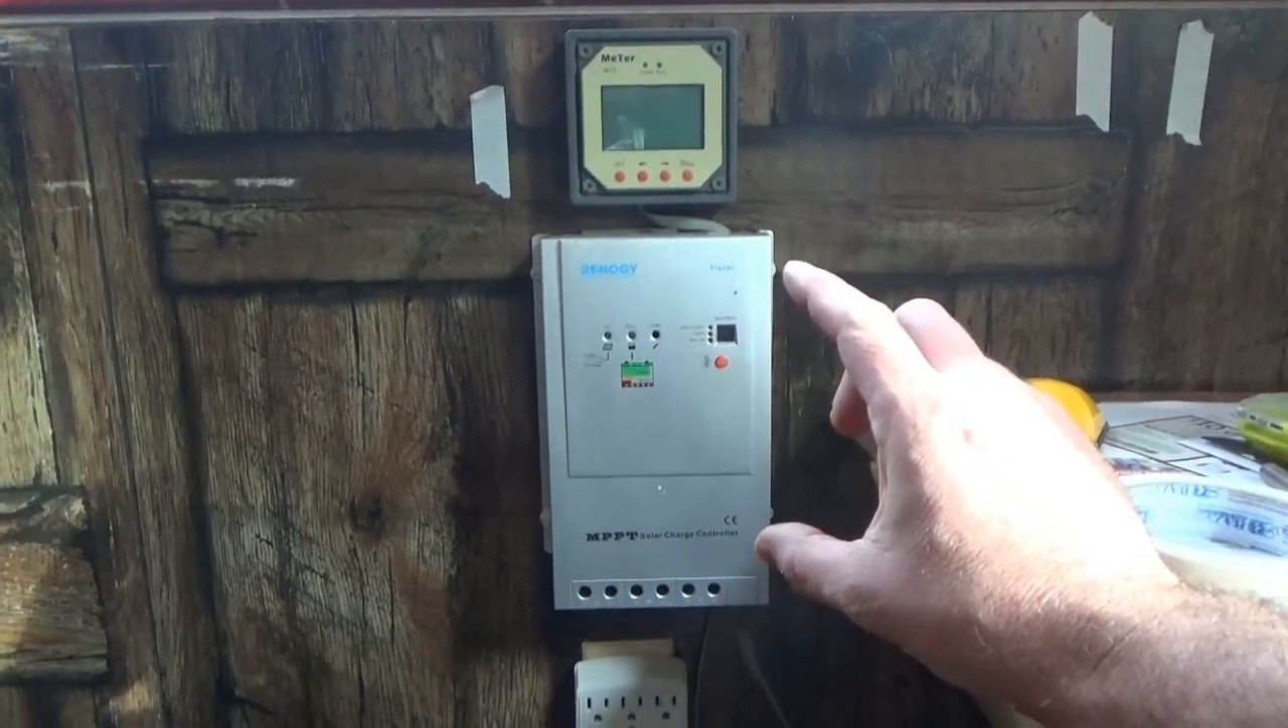What I've done so far is simply put on the charge controller, the Renogy, and the meter that came from the electronics lab.